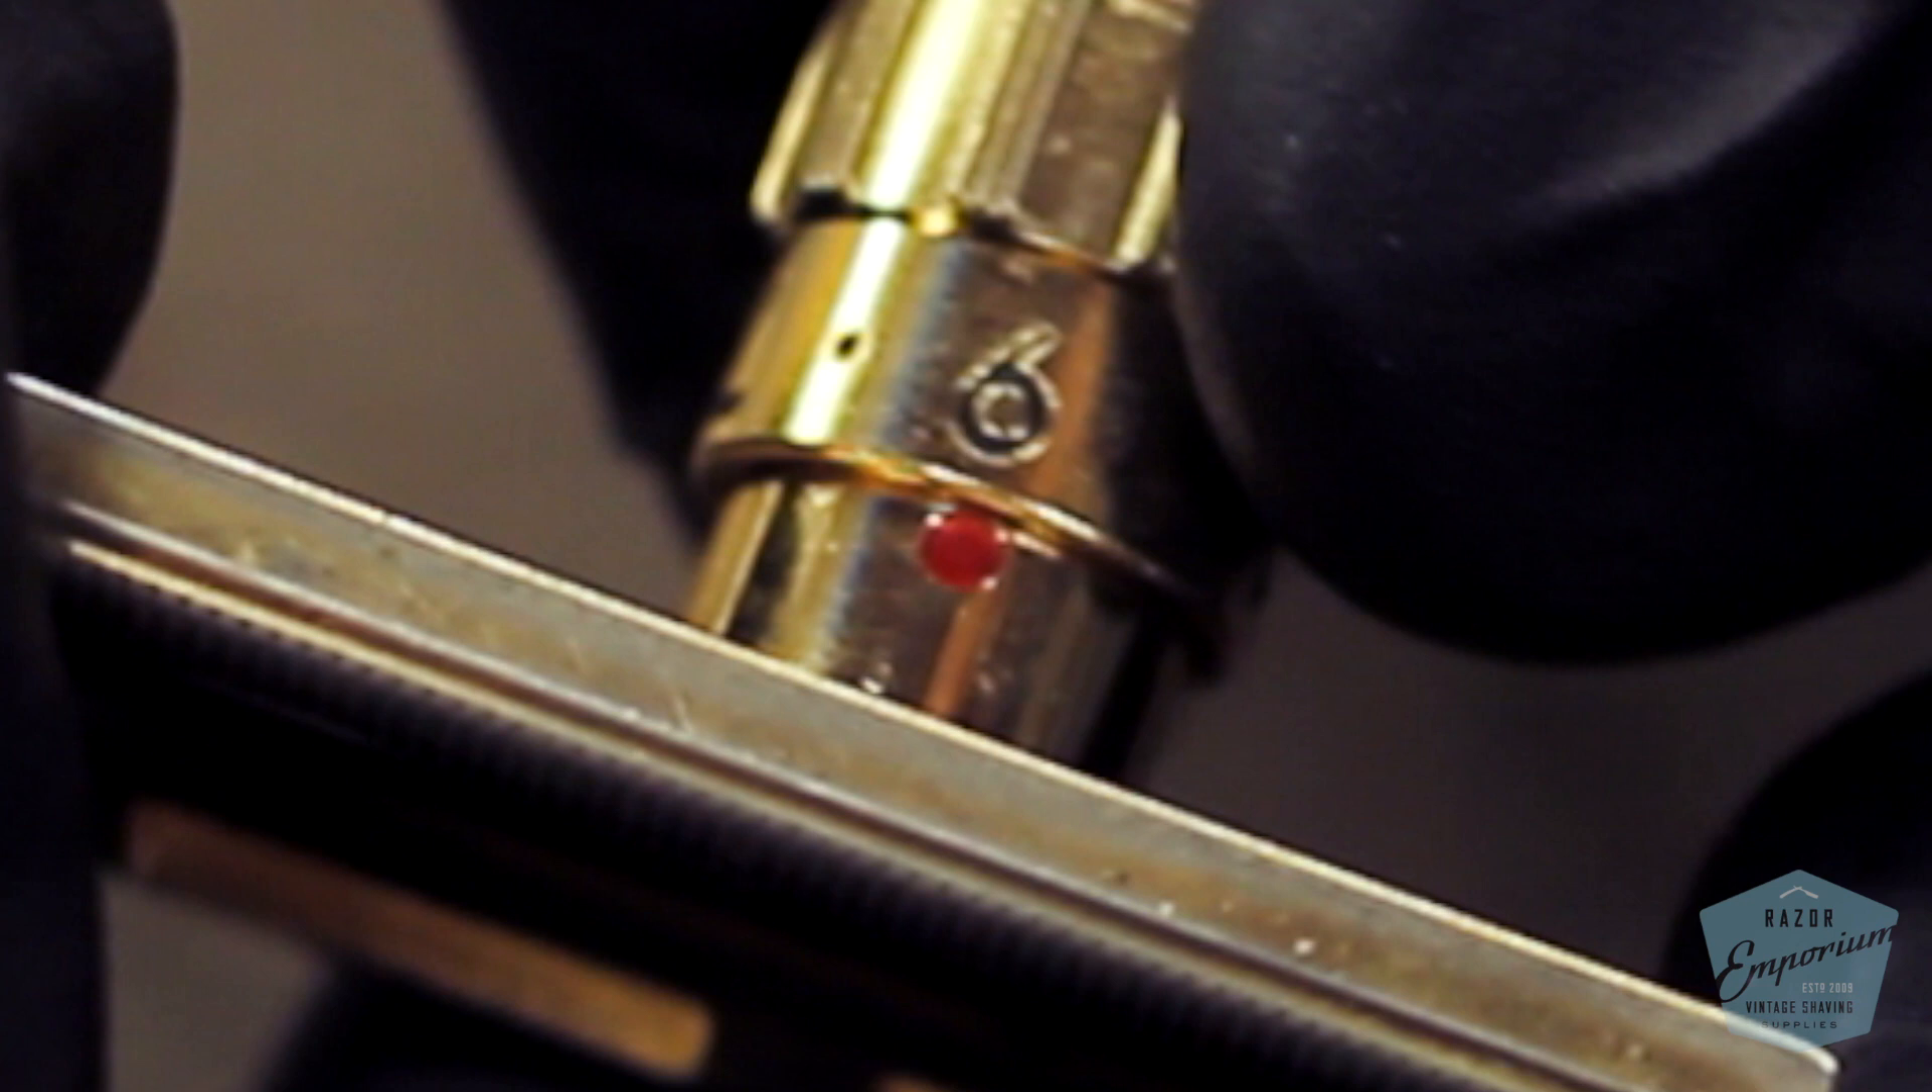You'll also see that the top of the dial is almost touching the red dot. This is exactly where we're supposed to be.